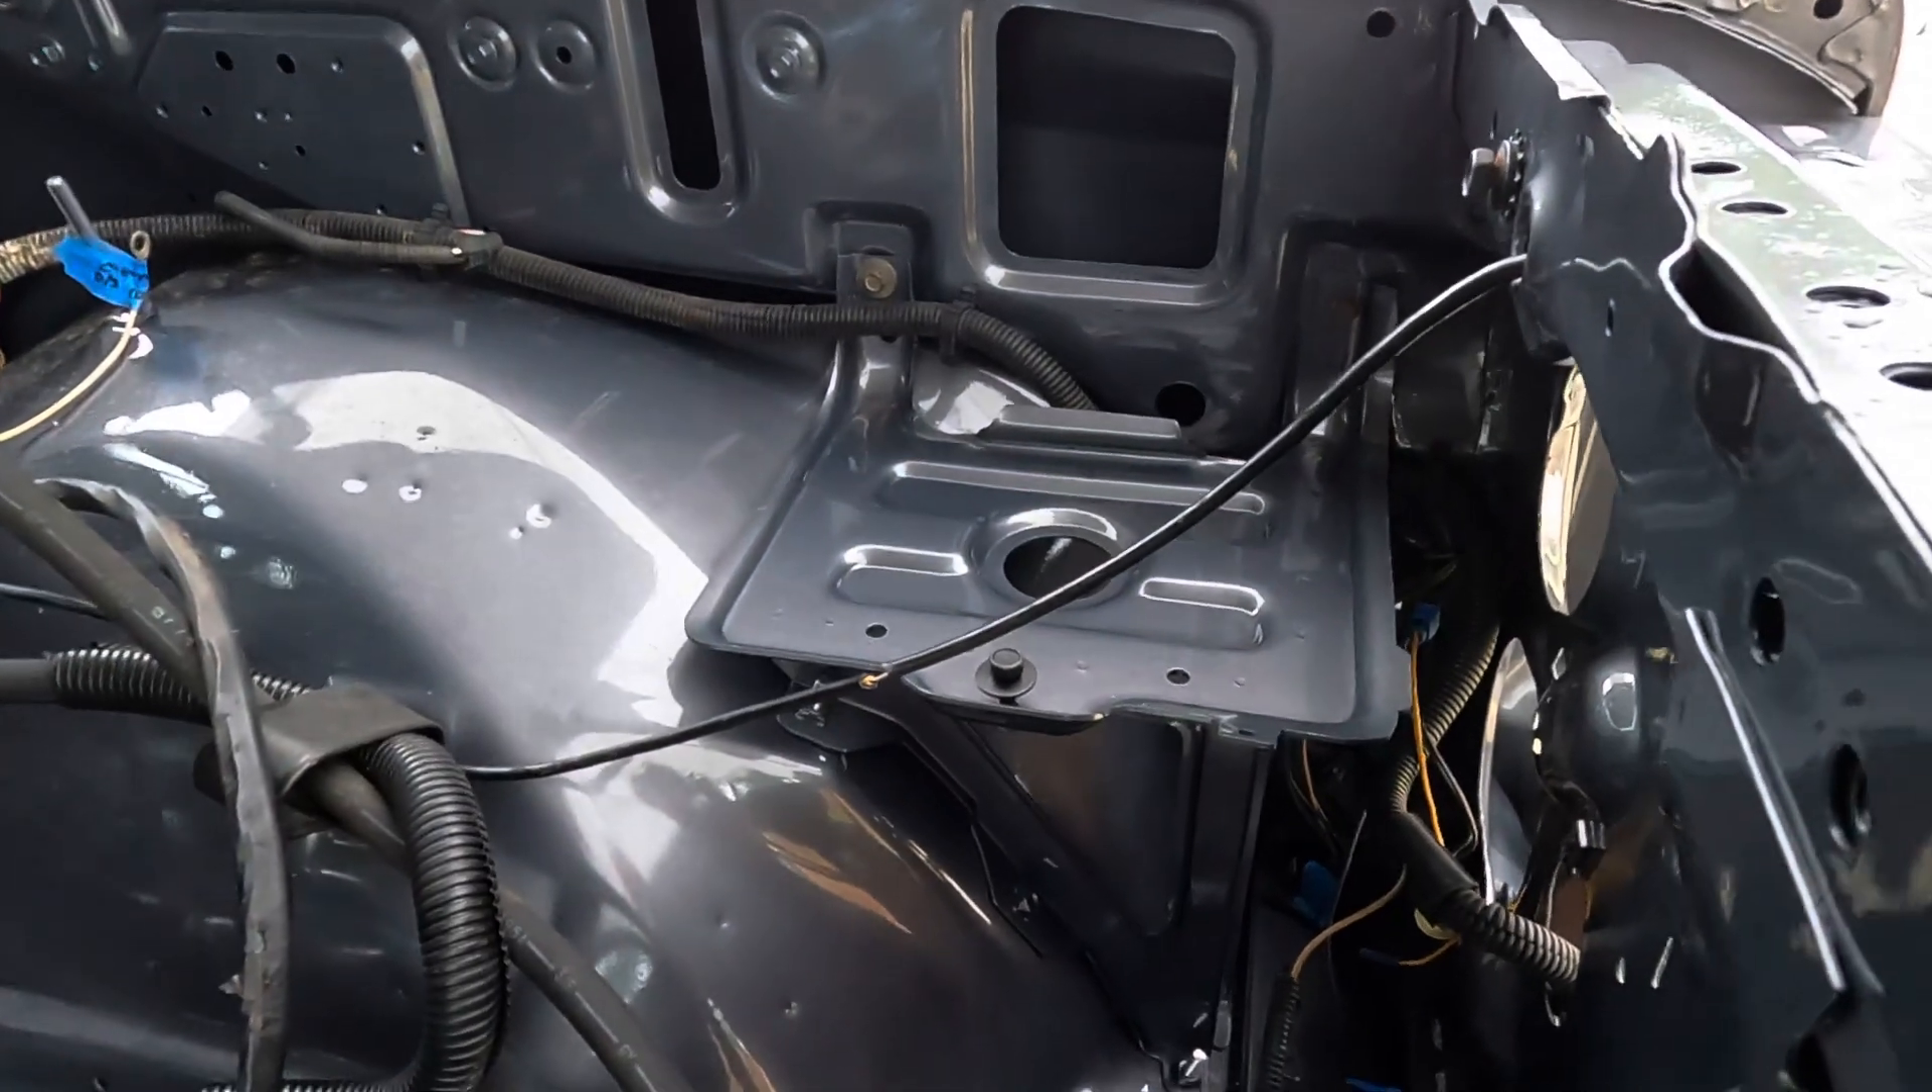I also got the battery tray completely installed now, so that thing is, it is in there, turned out great too.